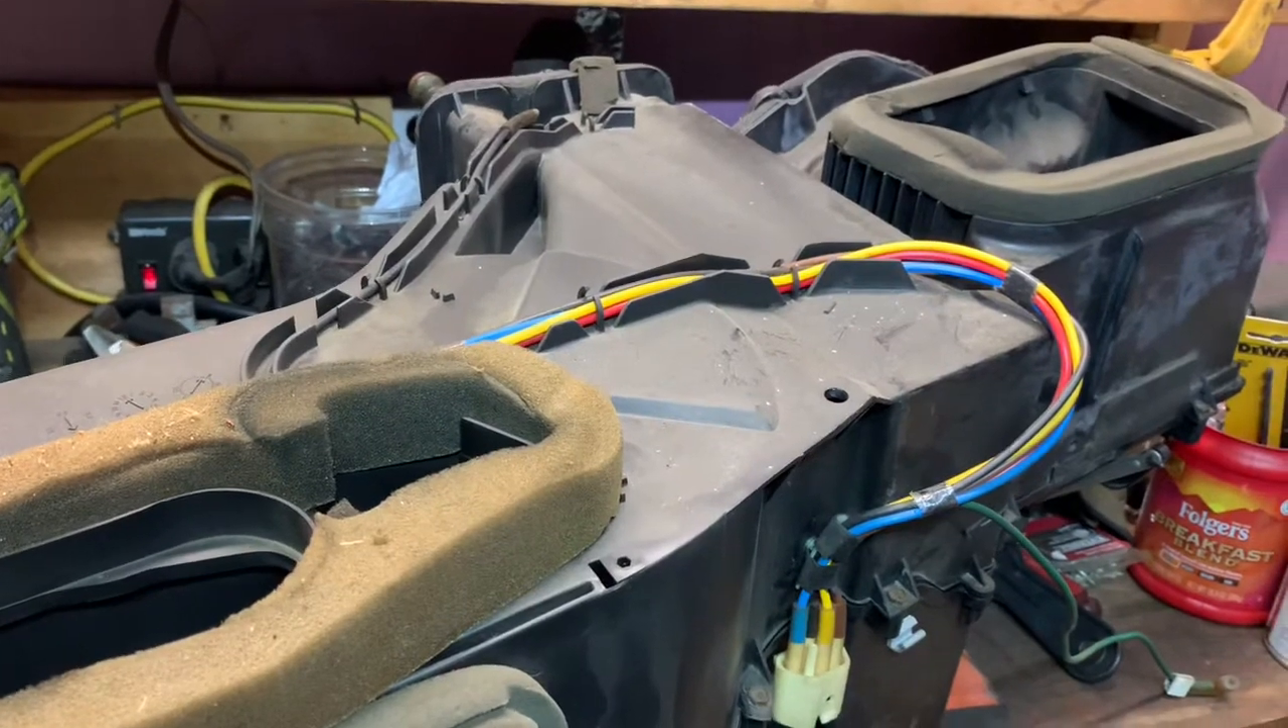Um, the end result is the heater box is out.